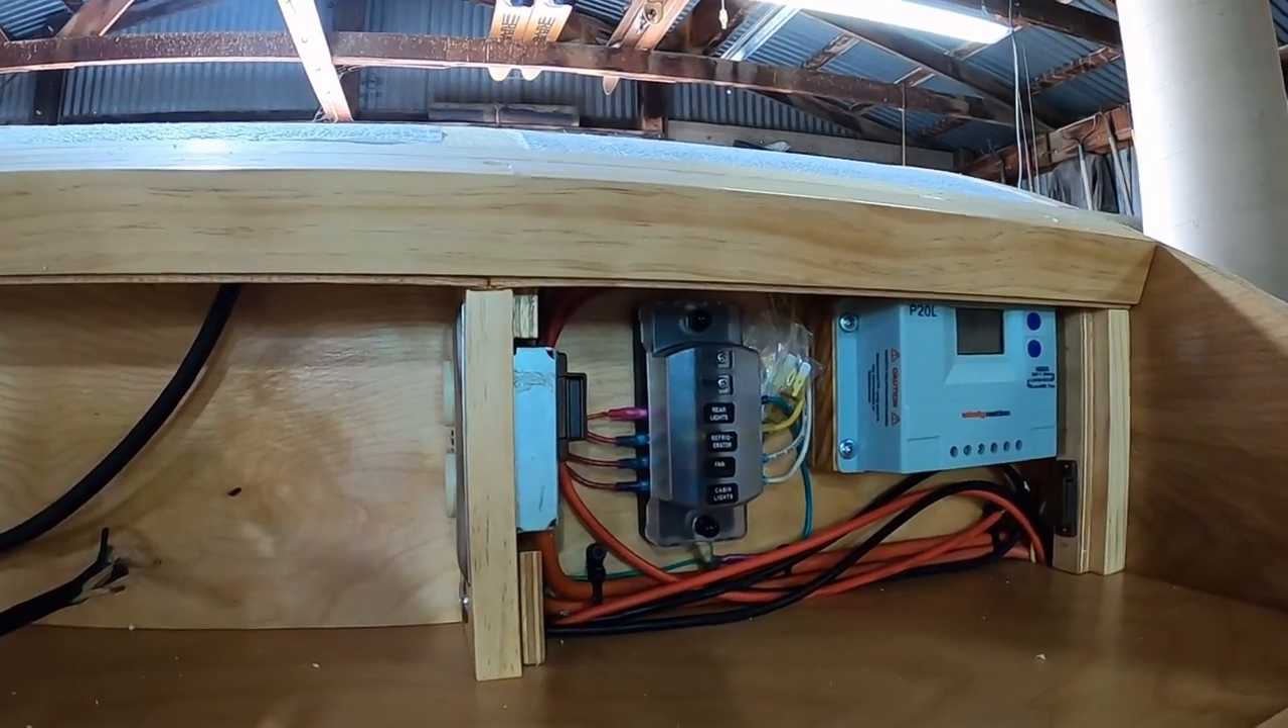So I got my panel in, my little breaker panel for all my circuits.